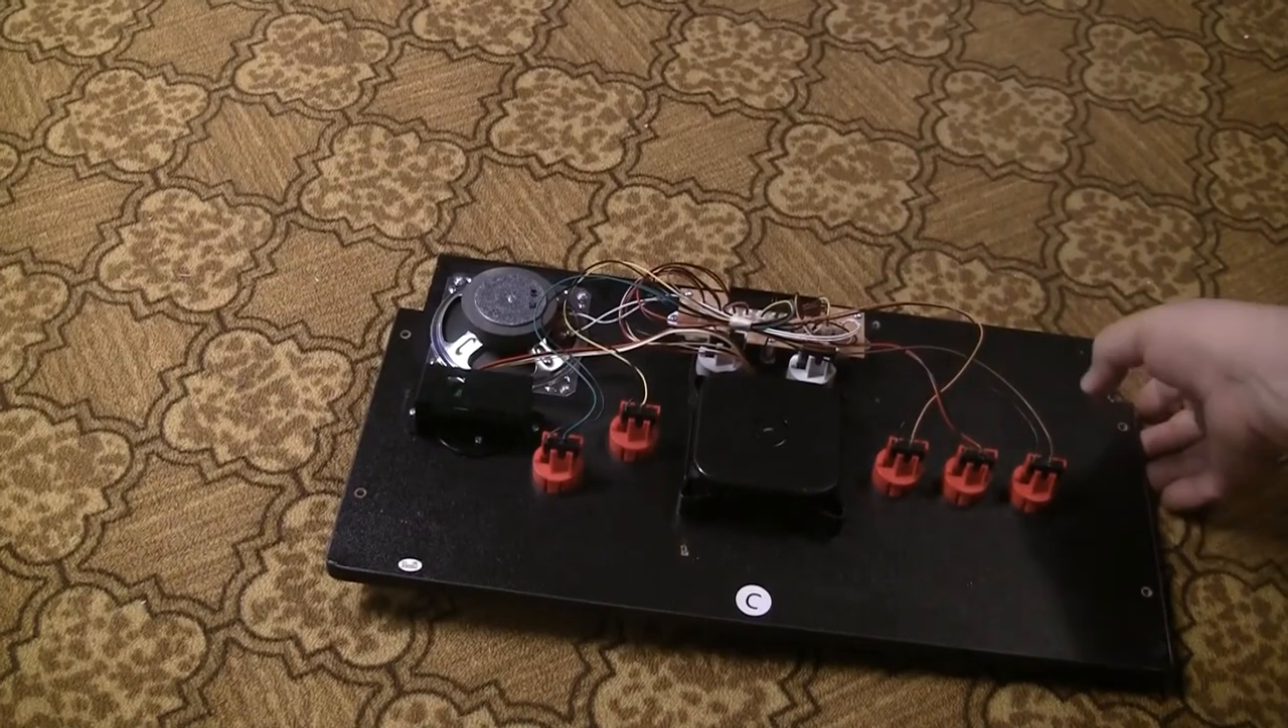Okay, with the cover off, here's the, uh, underside of the control board in all its glory.